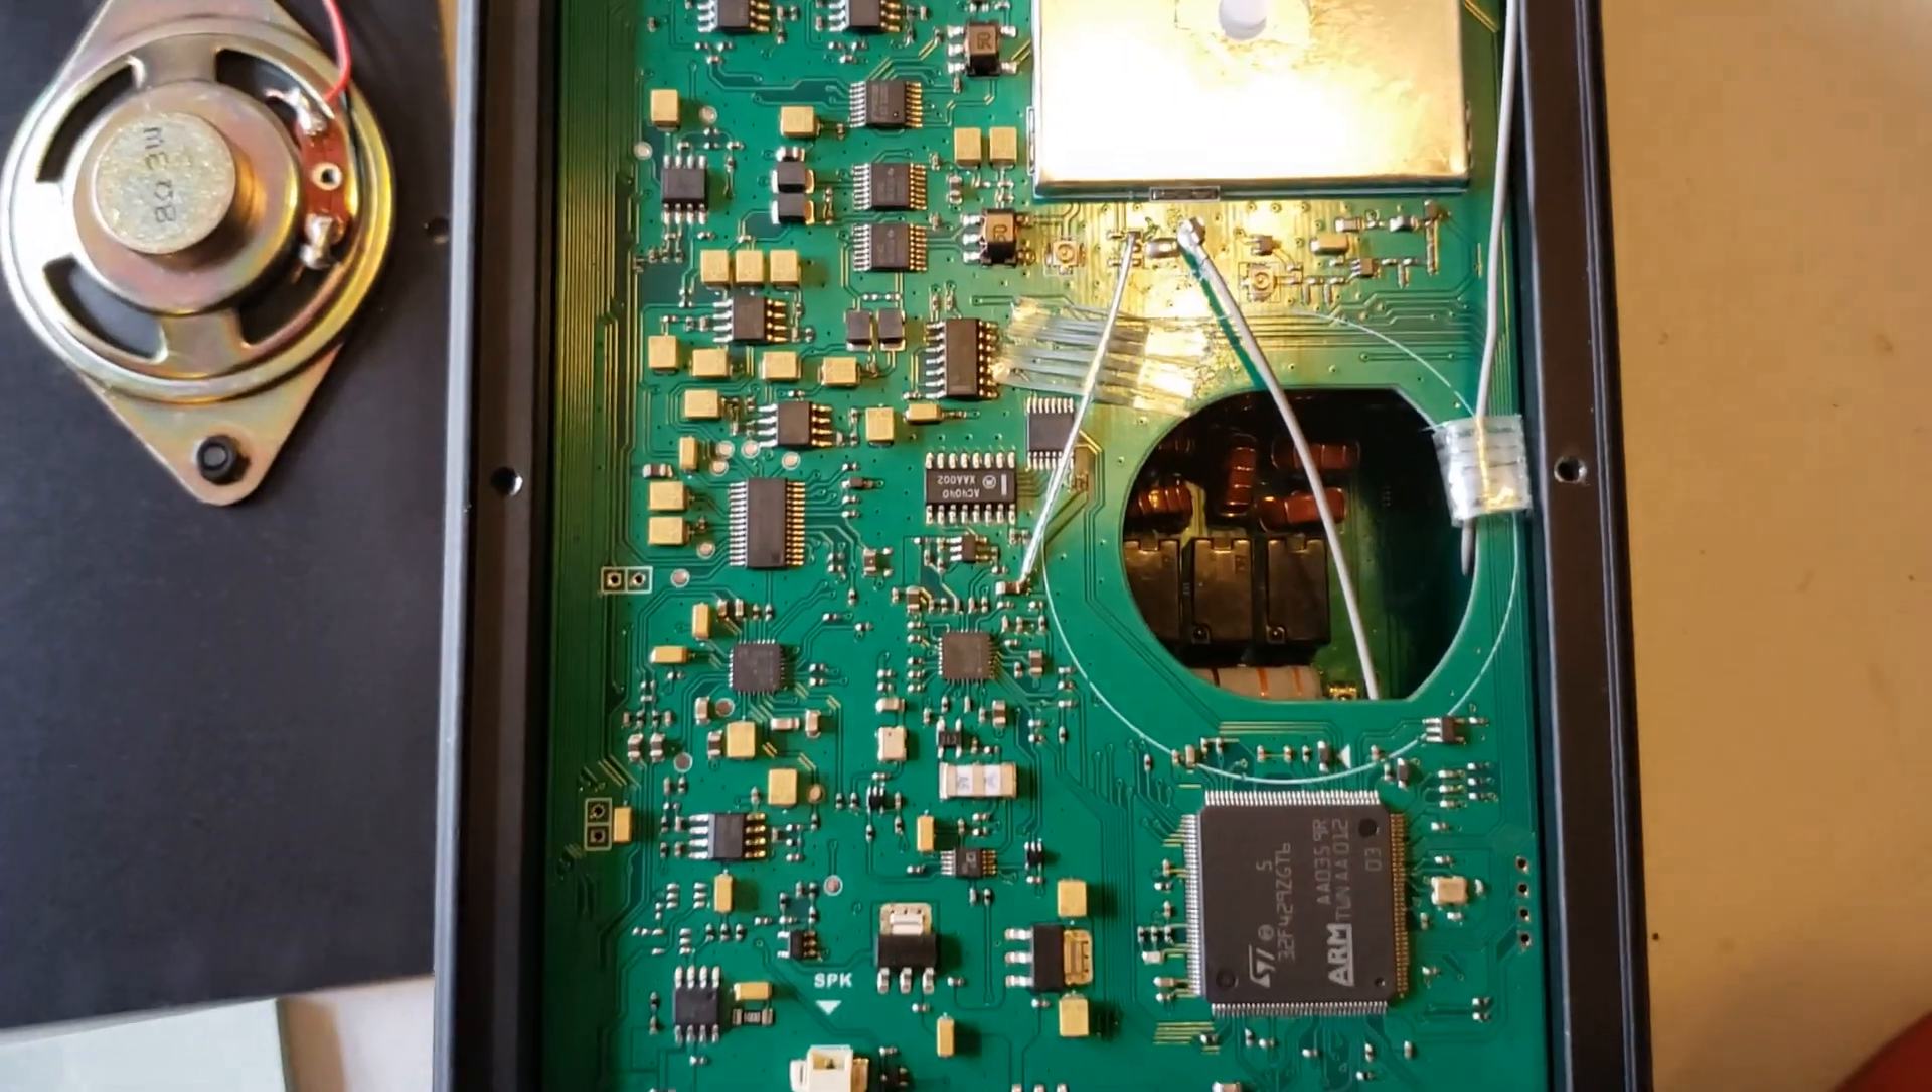Here we are with a circuit board back on.